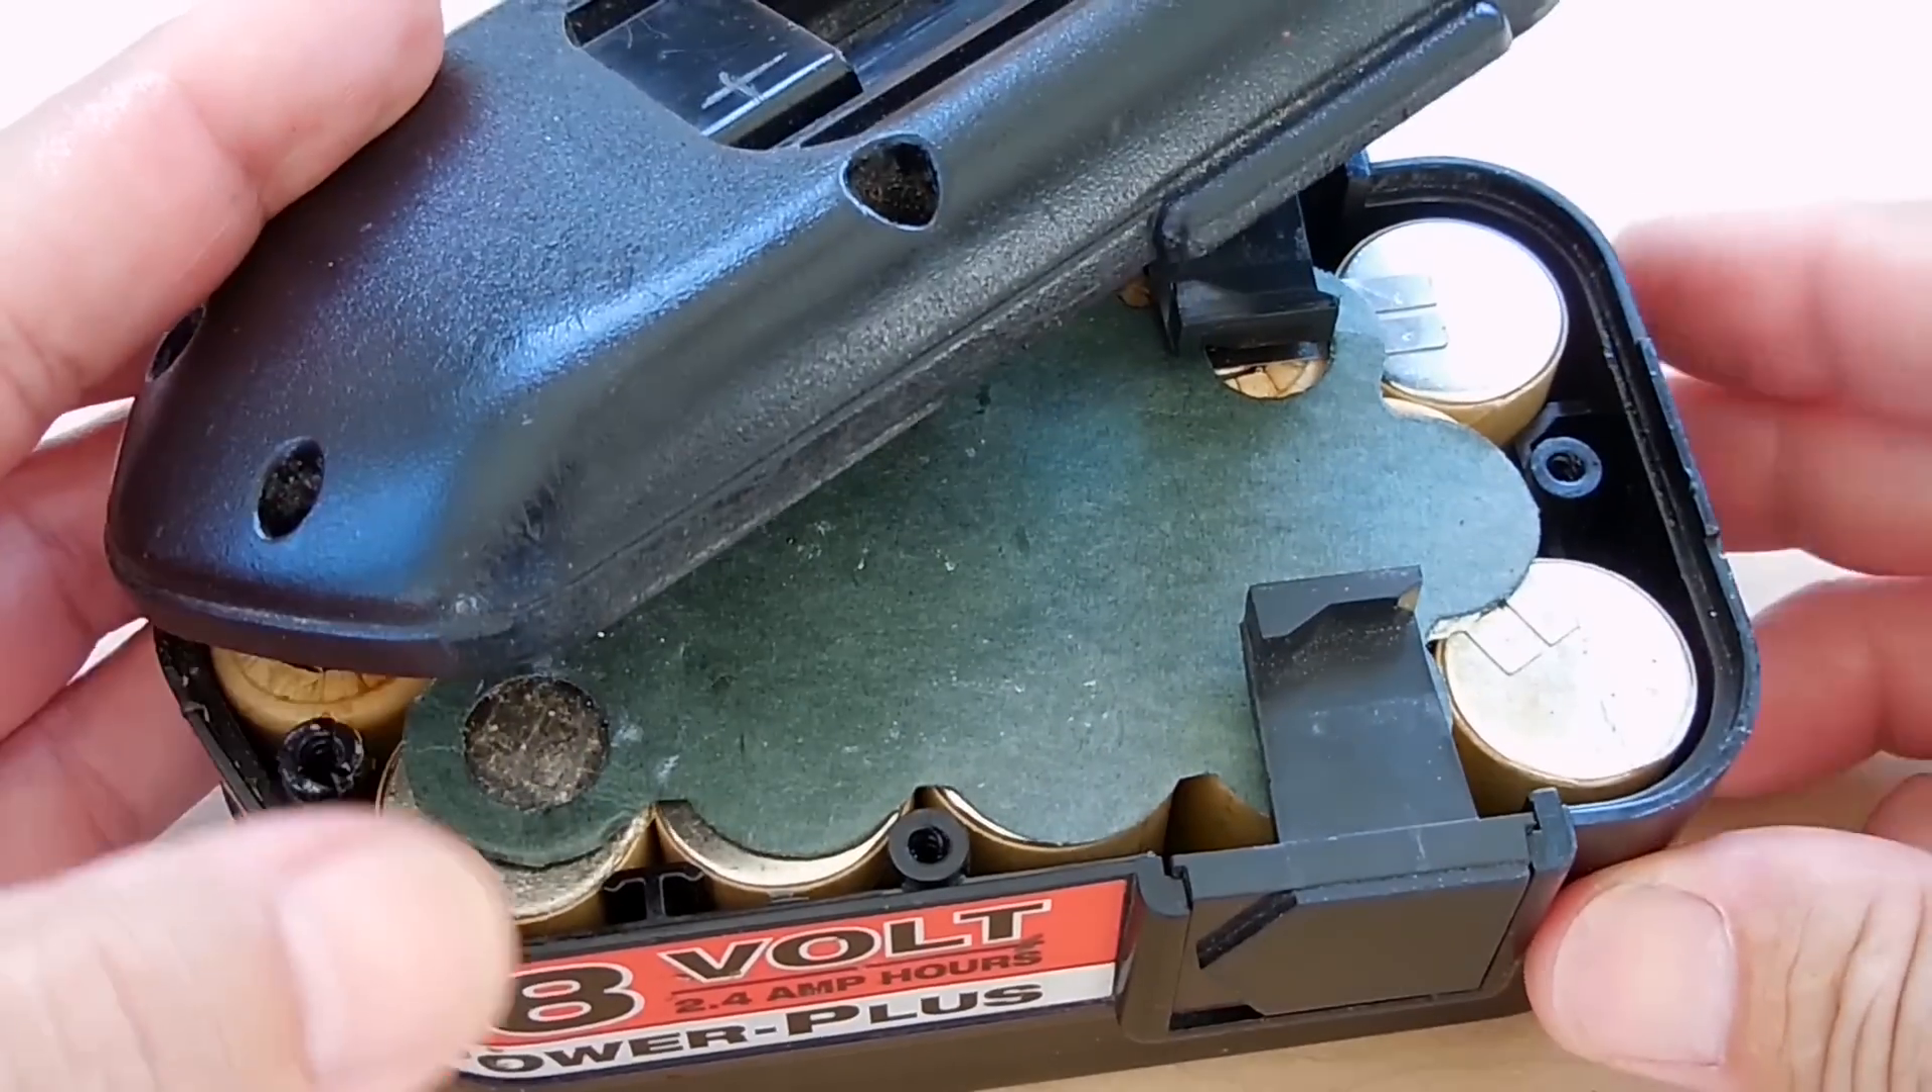Now right here with the cover removed you can see all those cells inside.